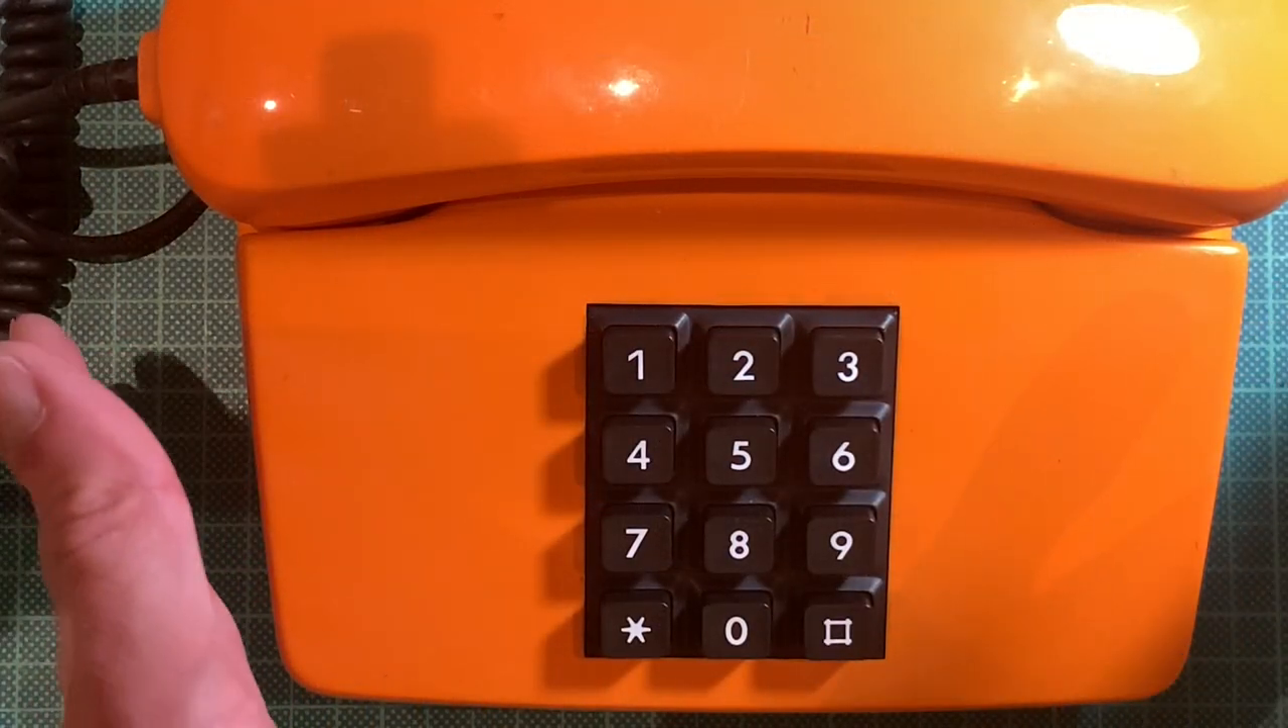I turned around the number pad you probably already noticed that it was upside down.